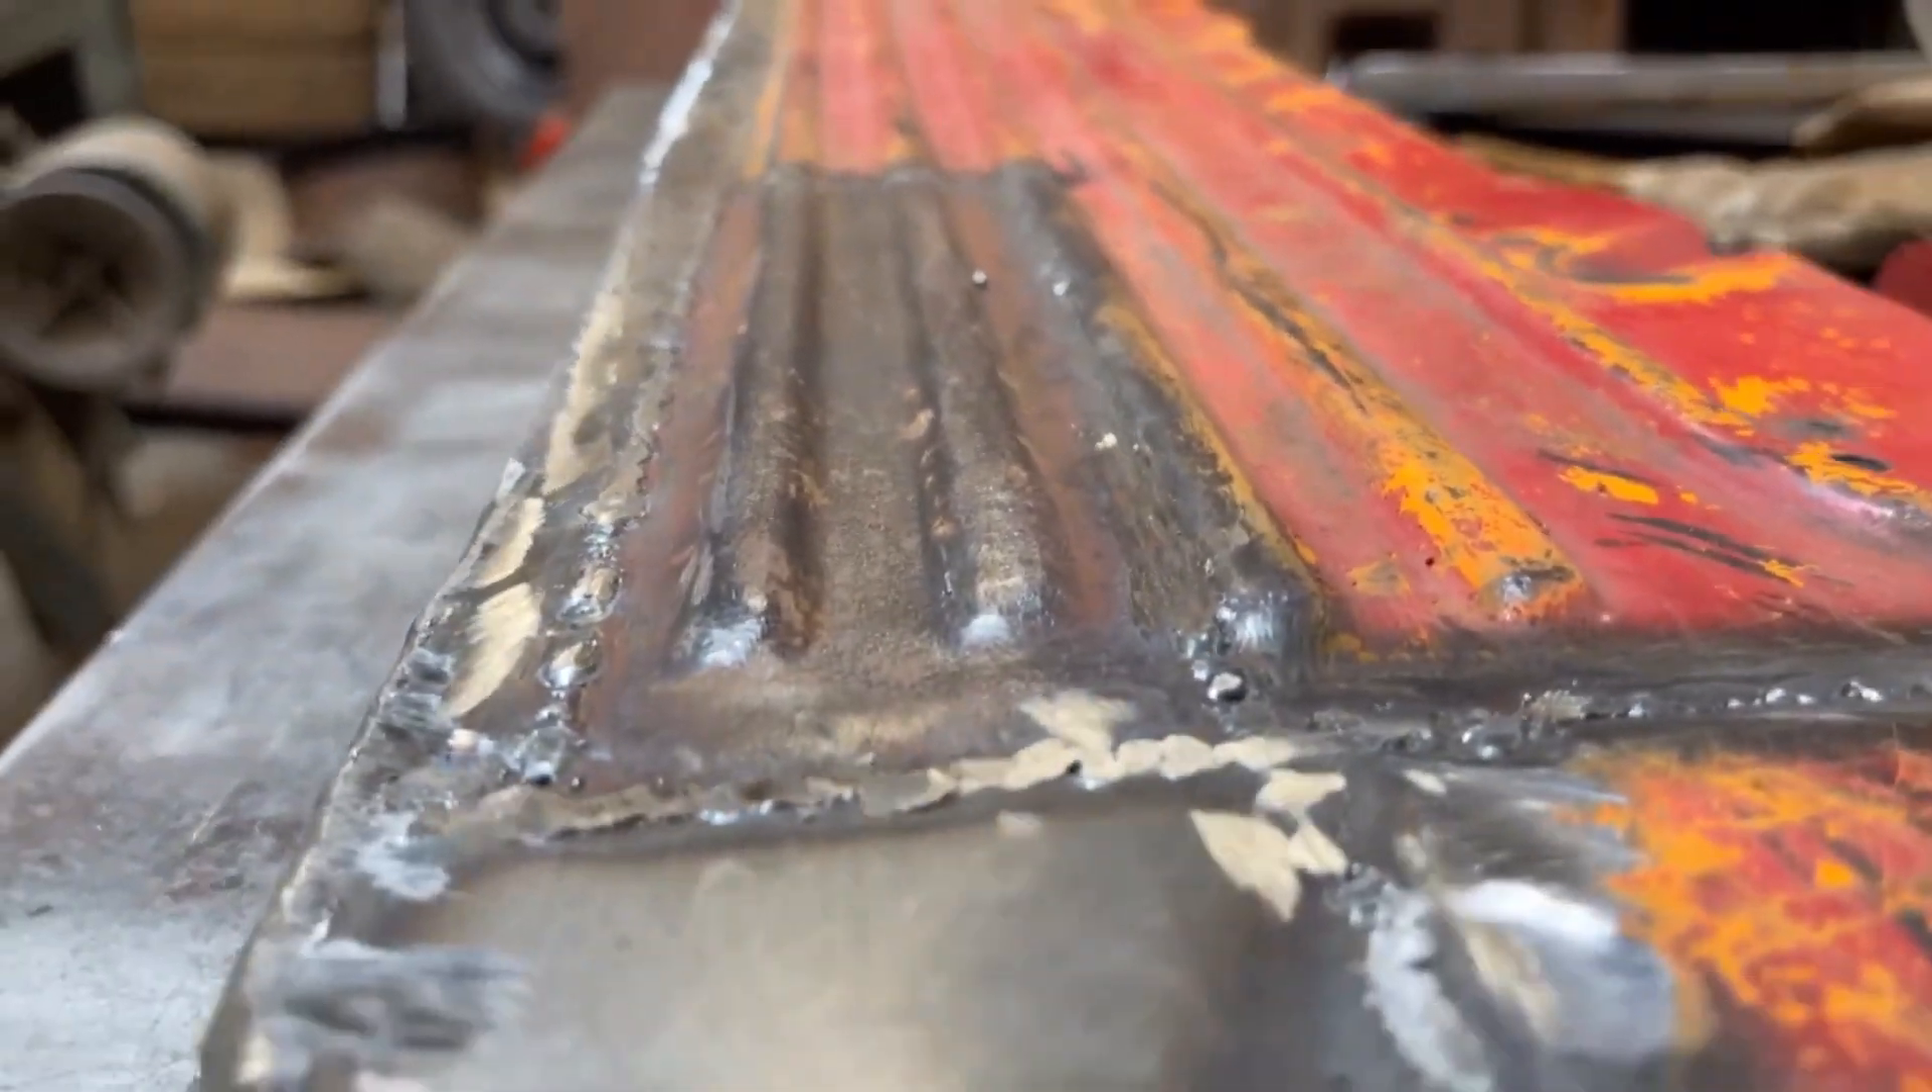I'm pleased with the fitment of this patch panel in there with the original metal. Looks pretty good. Nice and straight.